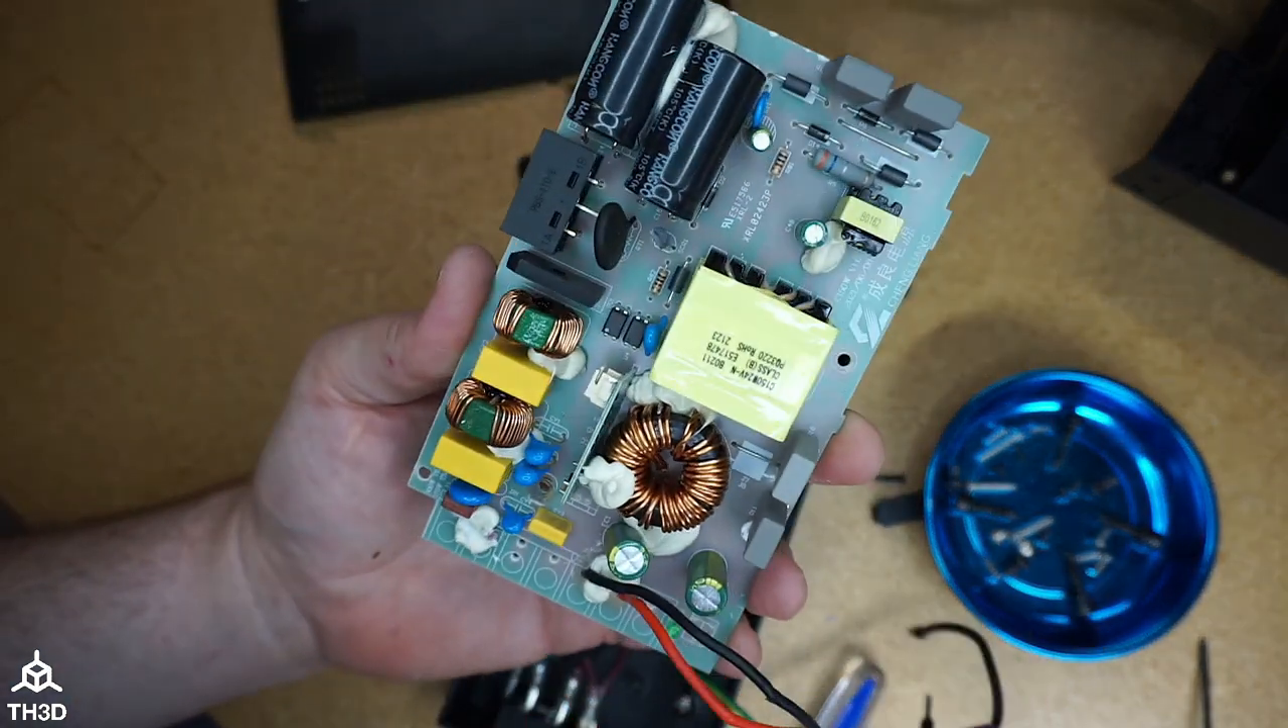And now we have the old power supply board removed from the housing.